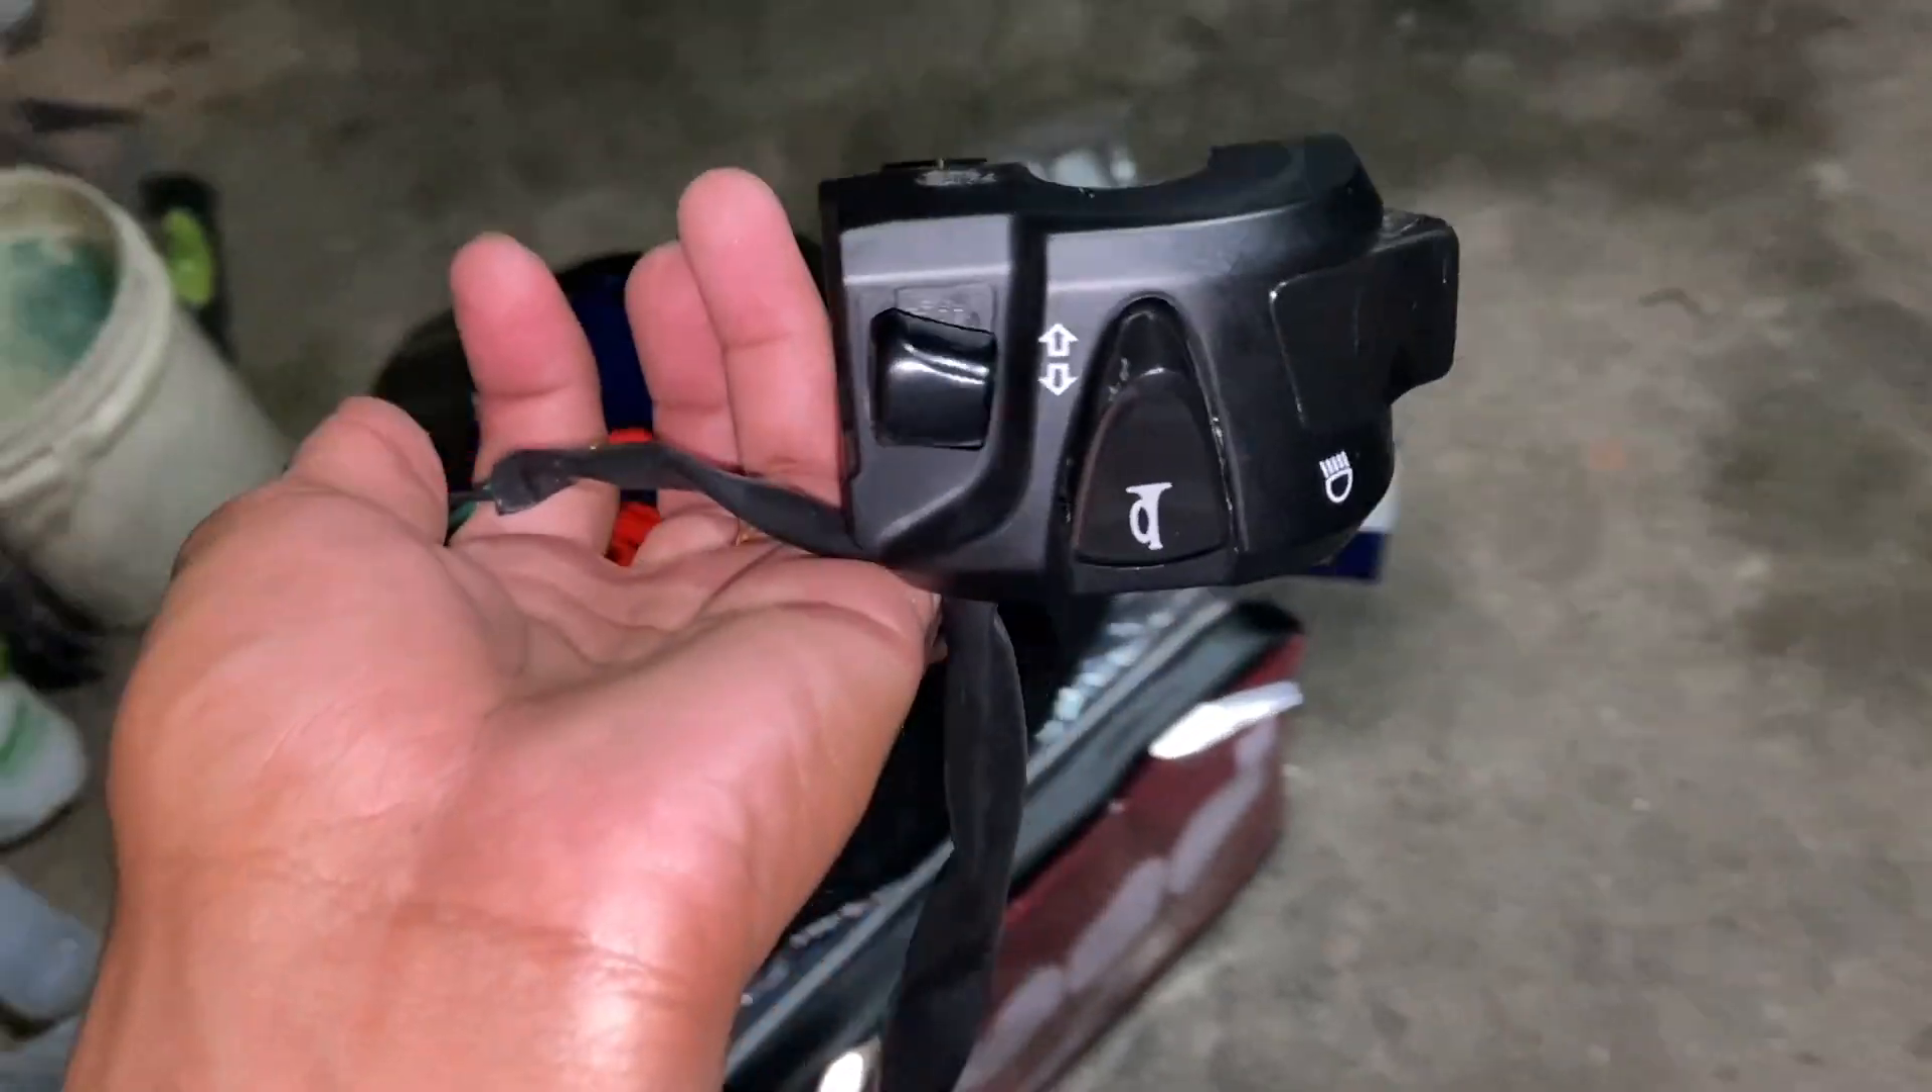Já retiramos o punho Original da moto.